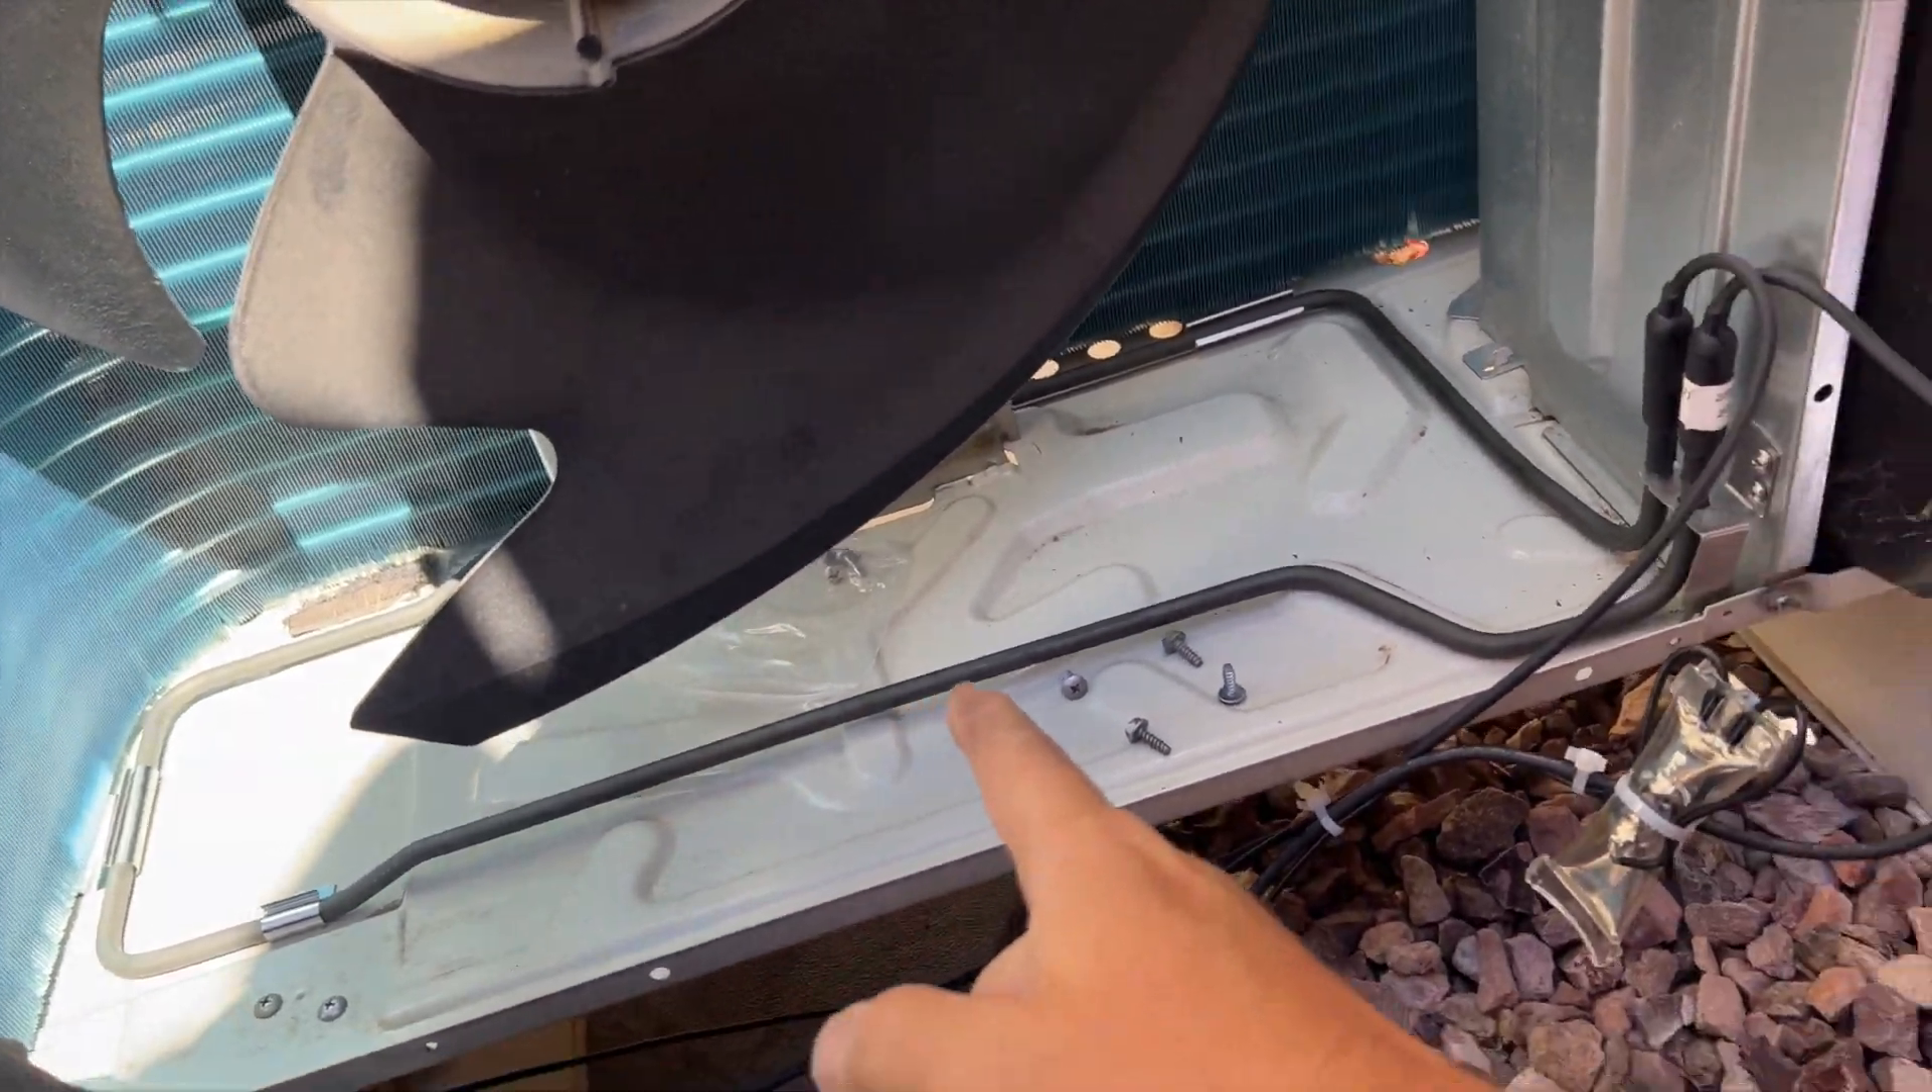So all right so we got our pan heater installed.